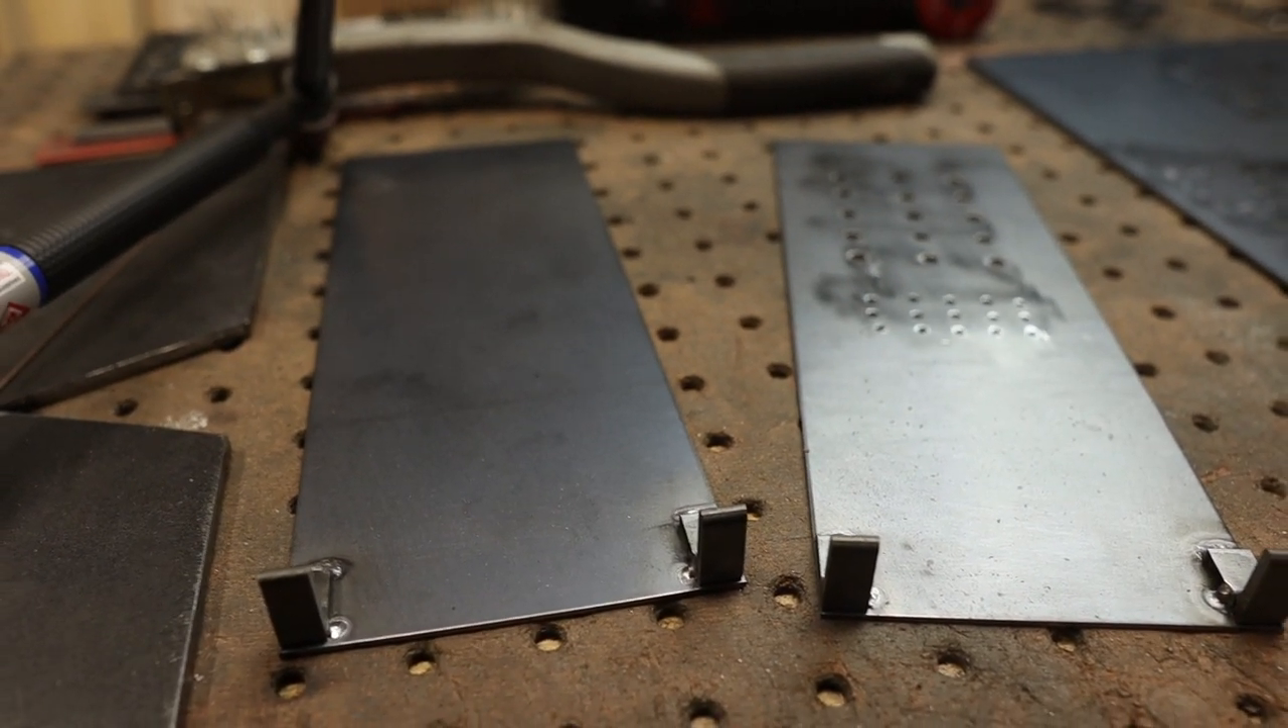First part of the welding sequence here I welded on these little tabs here and this is what will retain the faceplate.